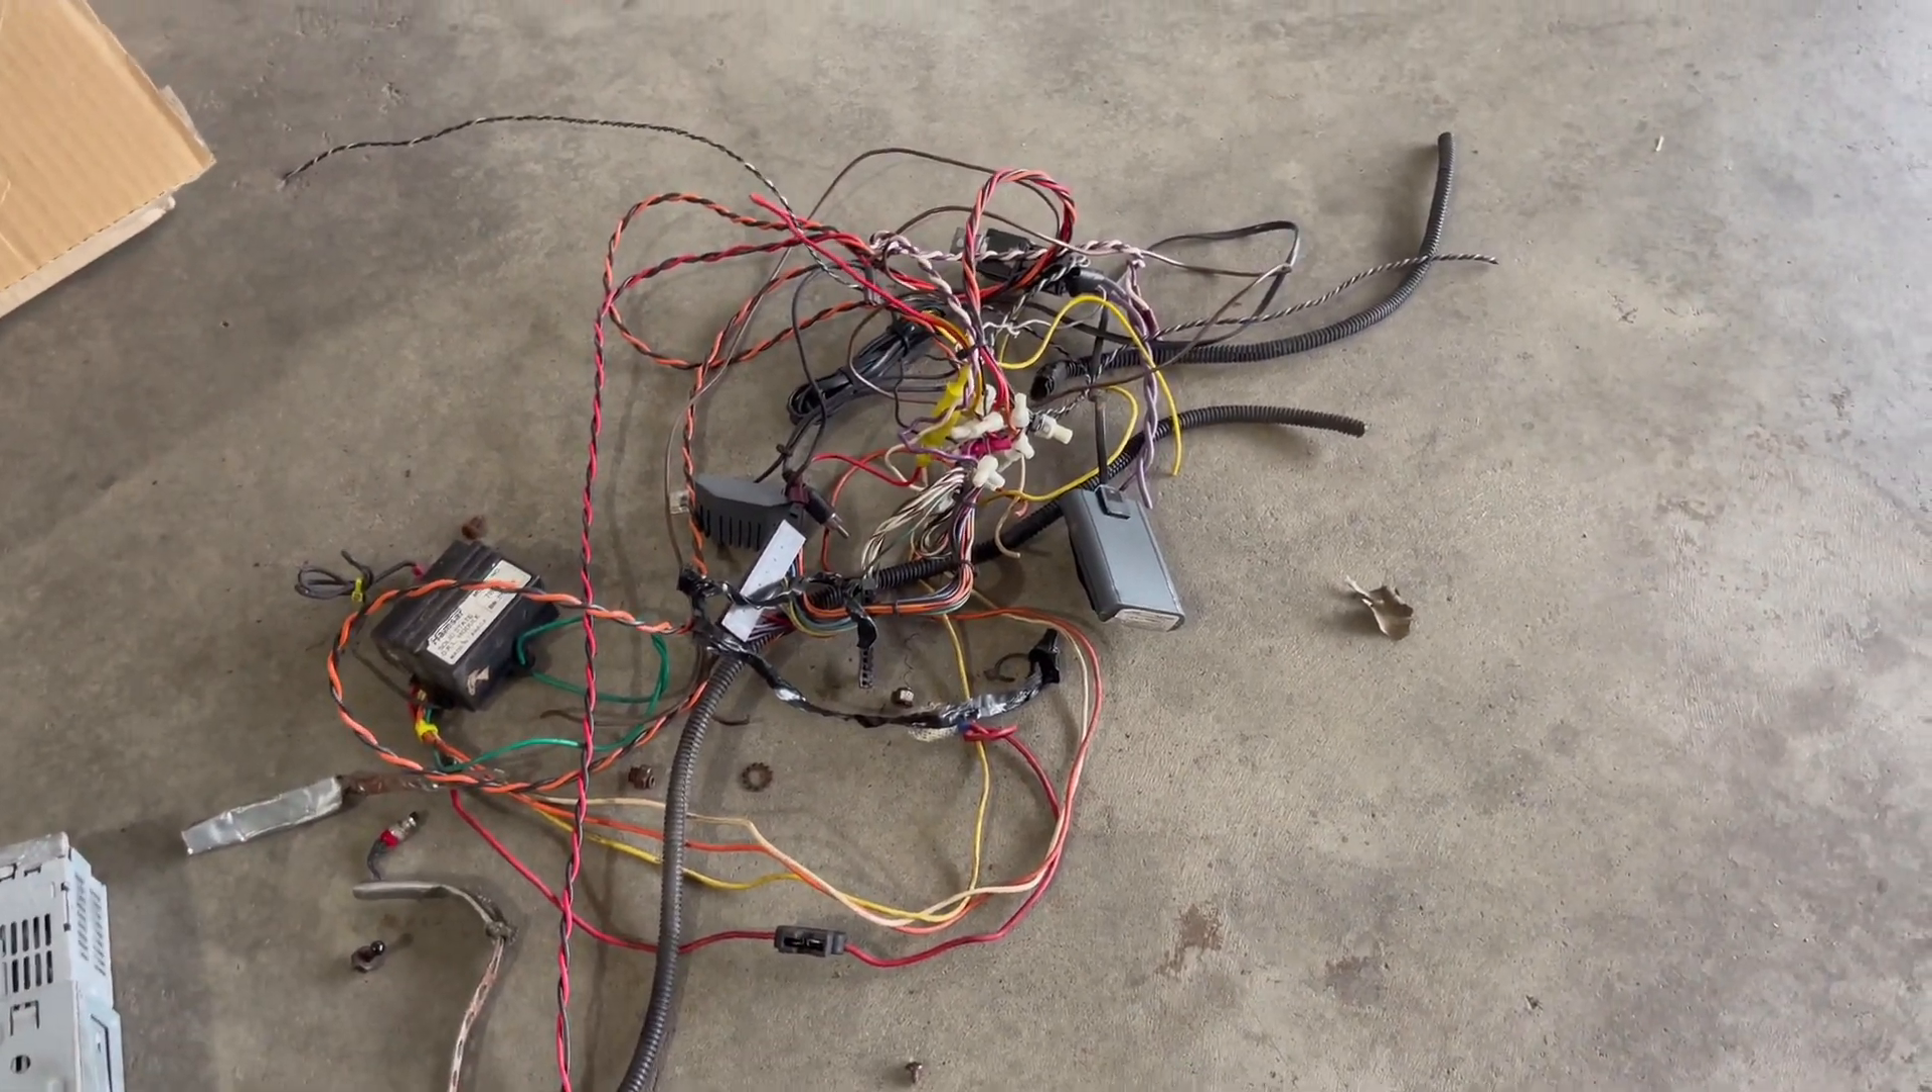But look at all that wiring I removed.